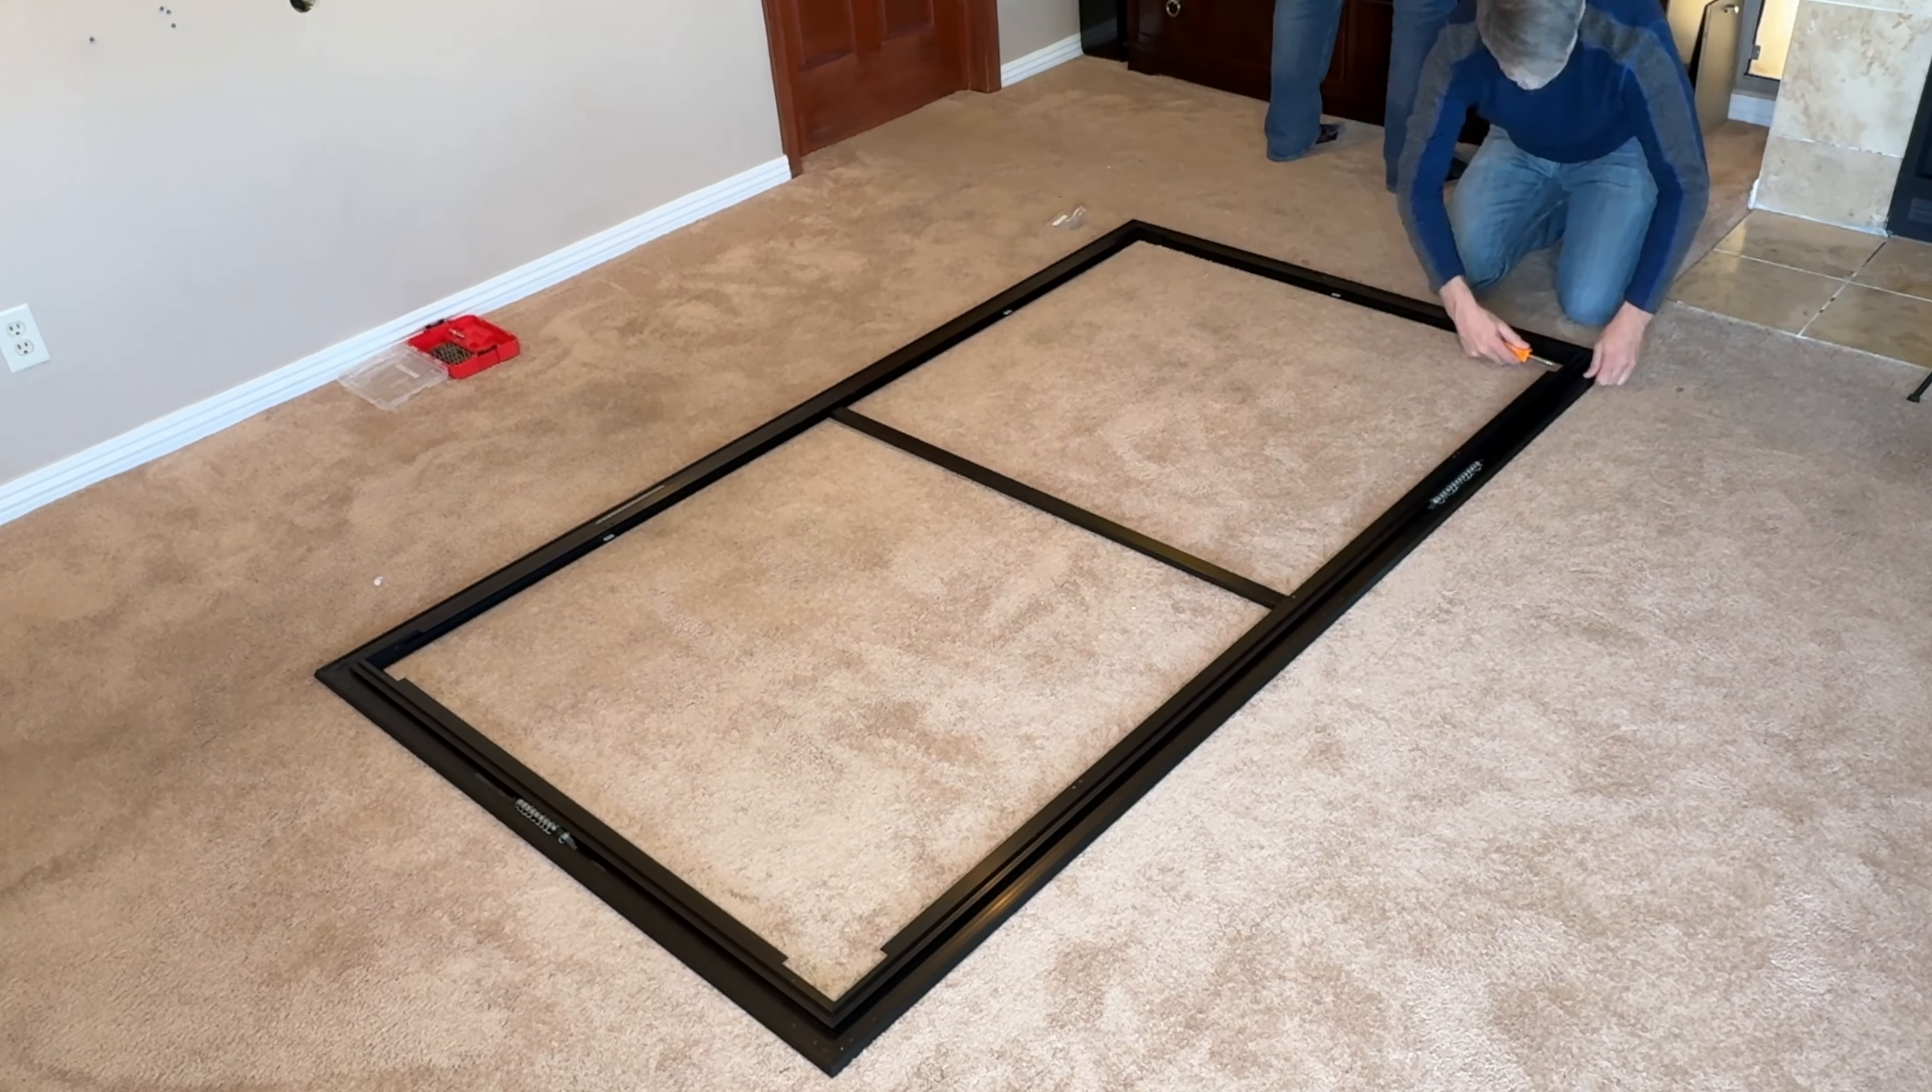This is an ALR screen so it will reject the light the ambient light in the room and it went together pretty easily. We just went around and connected up the frame itself put in the support braces.